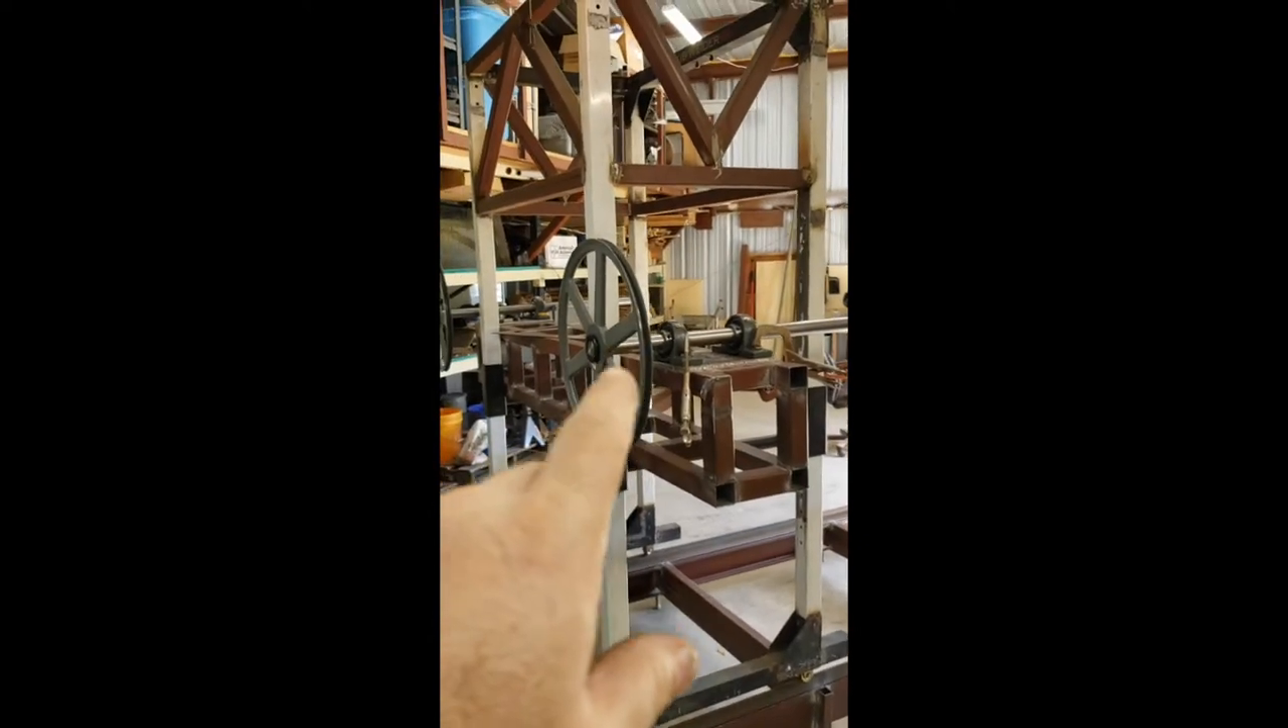But as you can see, I finally got my sheaves mounted.